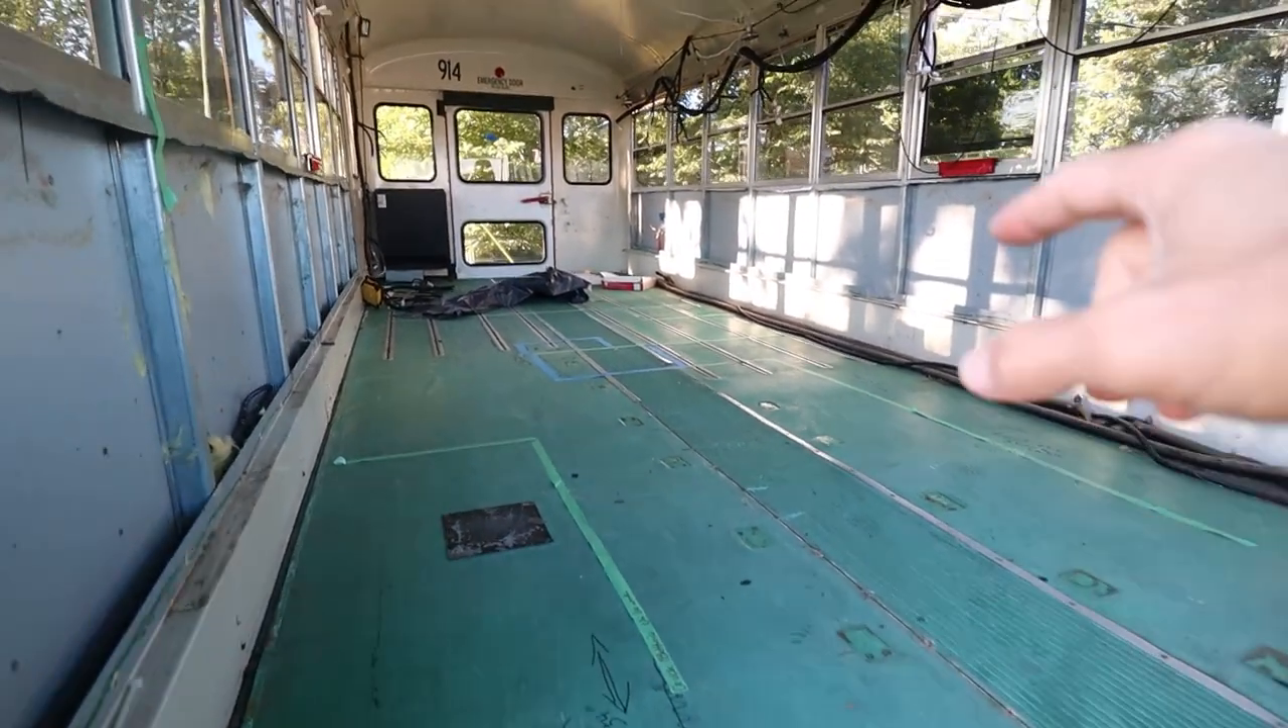We obviously have to pull up this floor still but there's all this aluminum tracking over here that has to come up first.